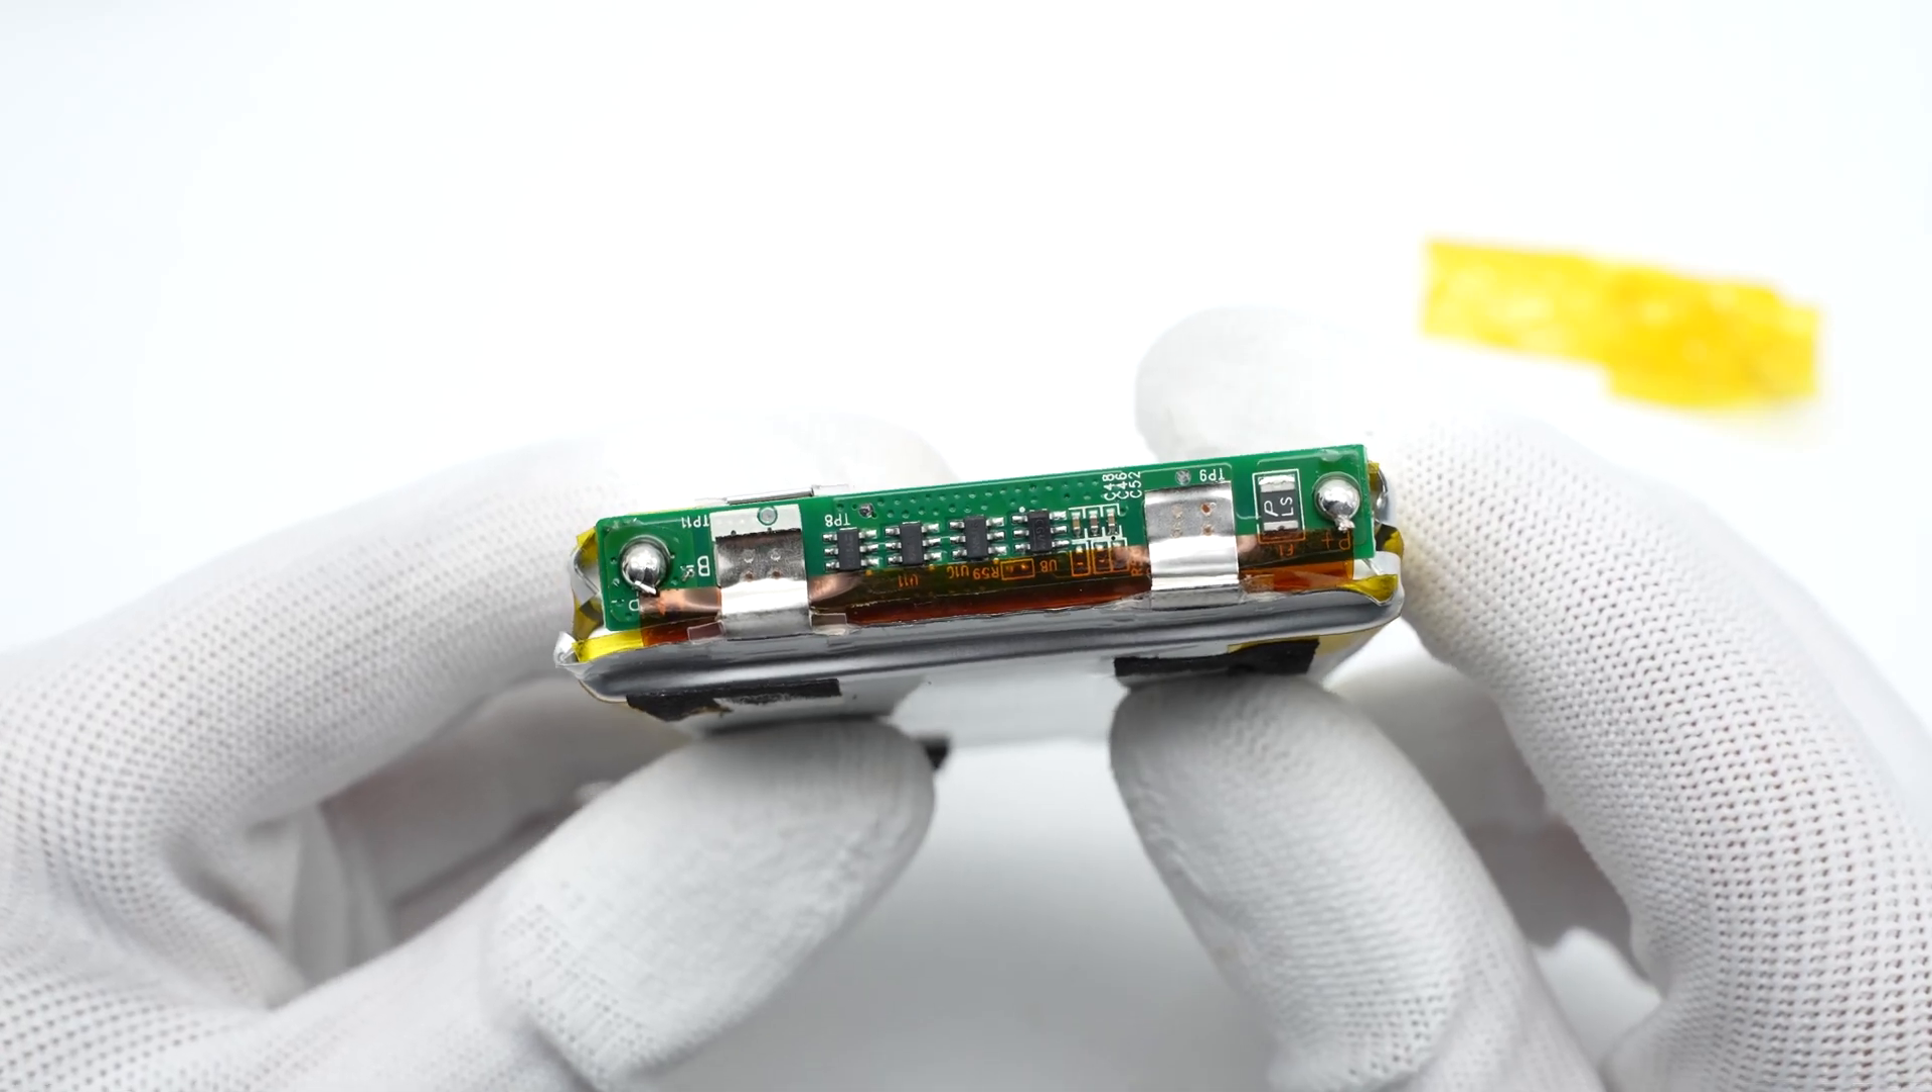And the battery is soldered to the protection board and insulated with heat-resistant tape.